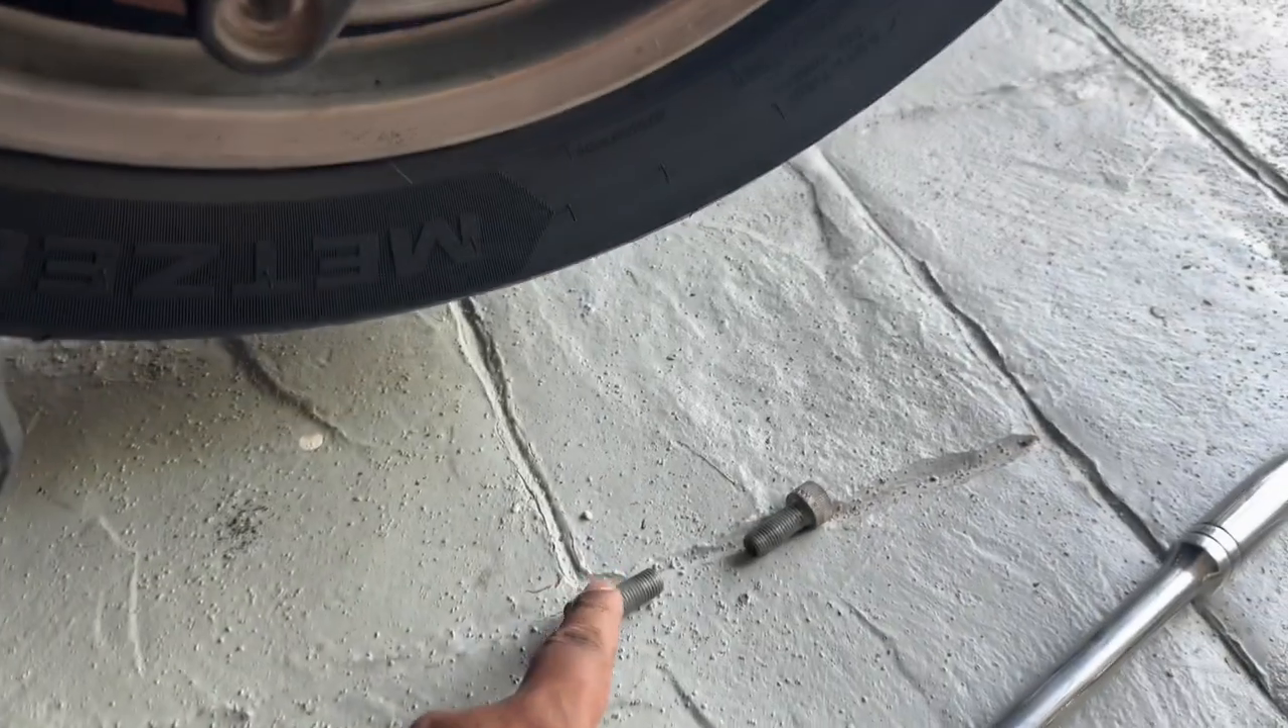All right so you can see i've removed the two 8 mm bolts and you can just slide the uh brake caliper off the brake disc.